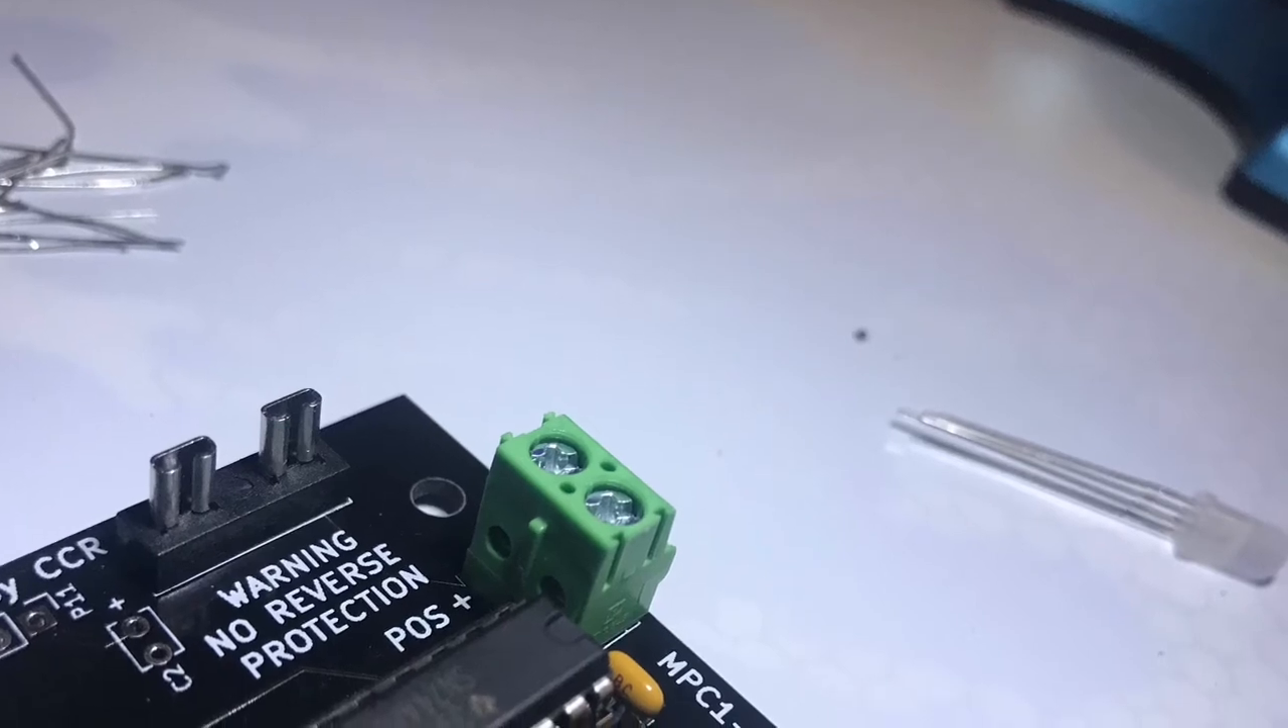There's the power header installed right there.